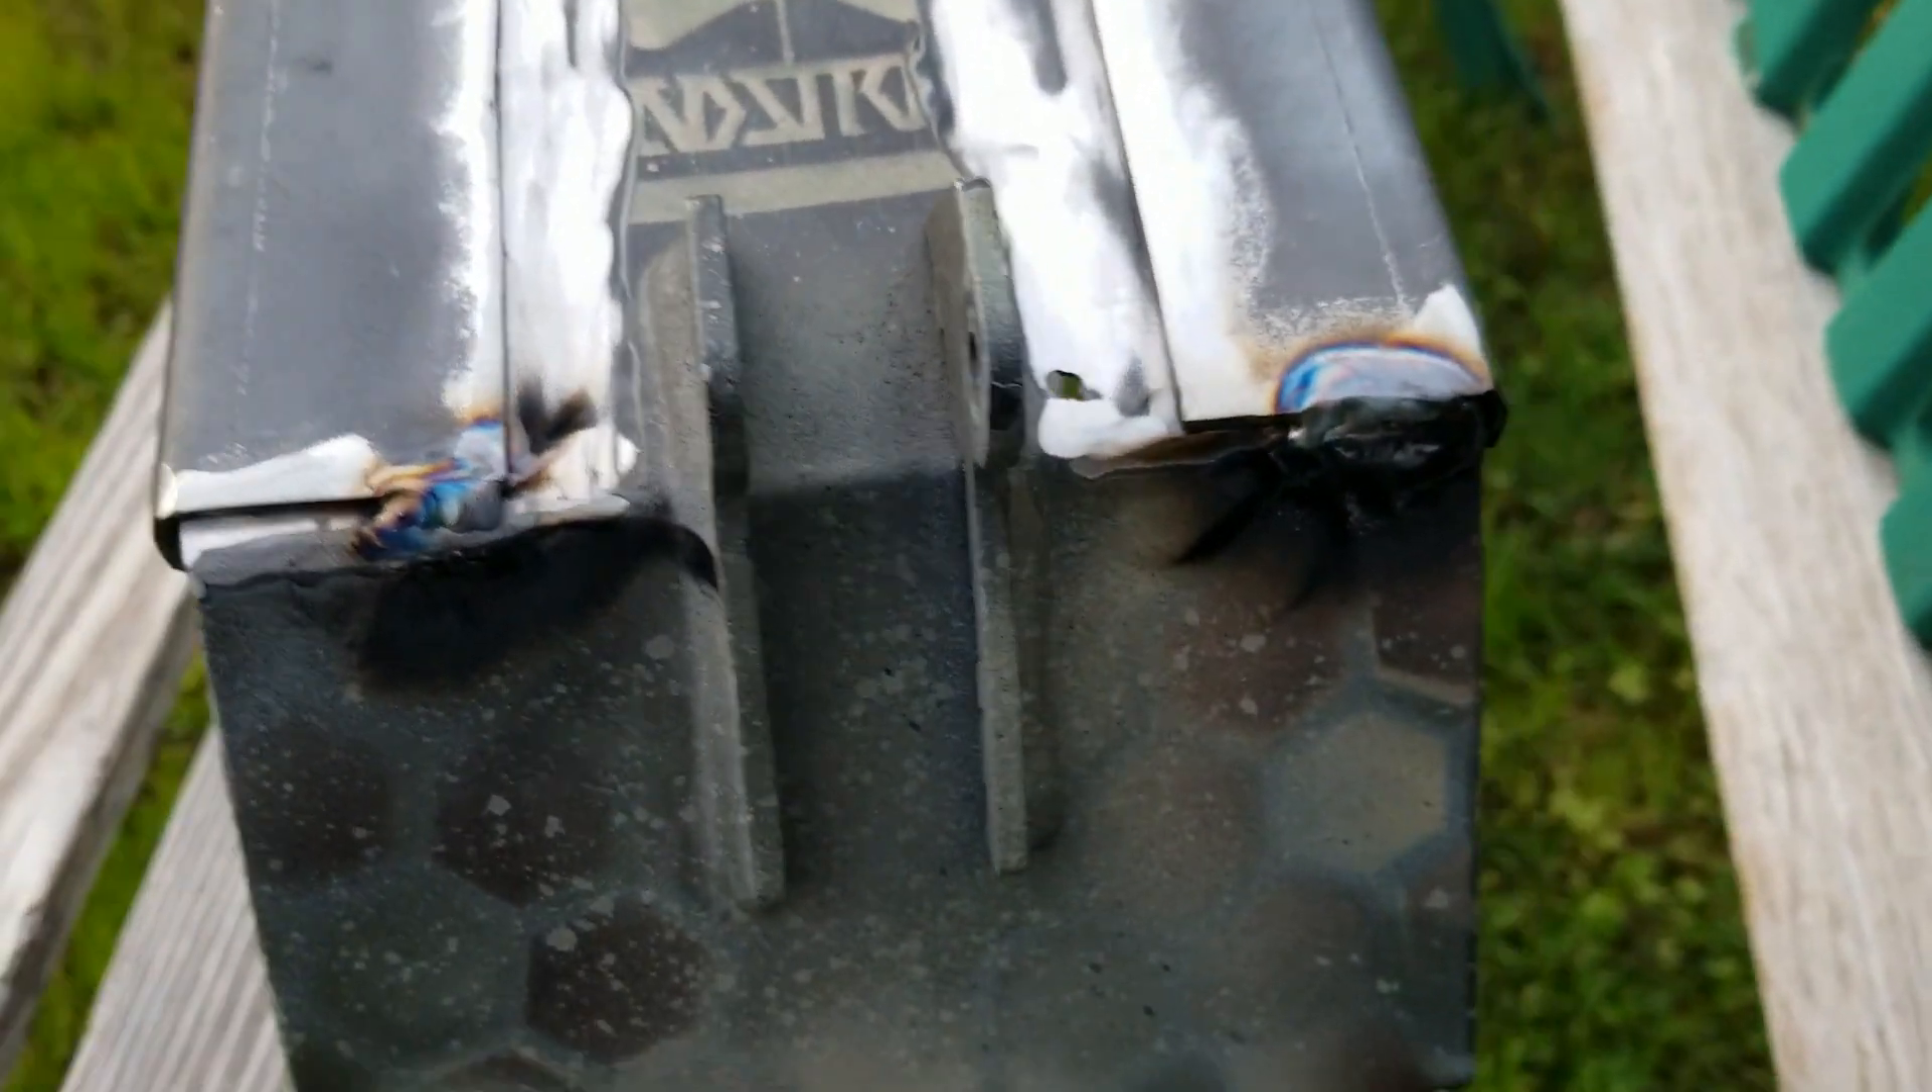Because I ran out I wasn't able to fully finish these reinforcement plates so don't worry there will be way more welds on these to hold them in place and not just like two small little tacks.